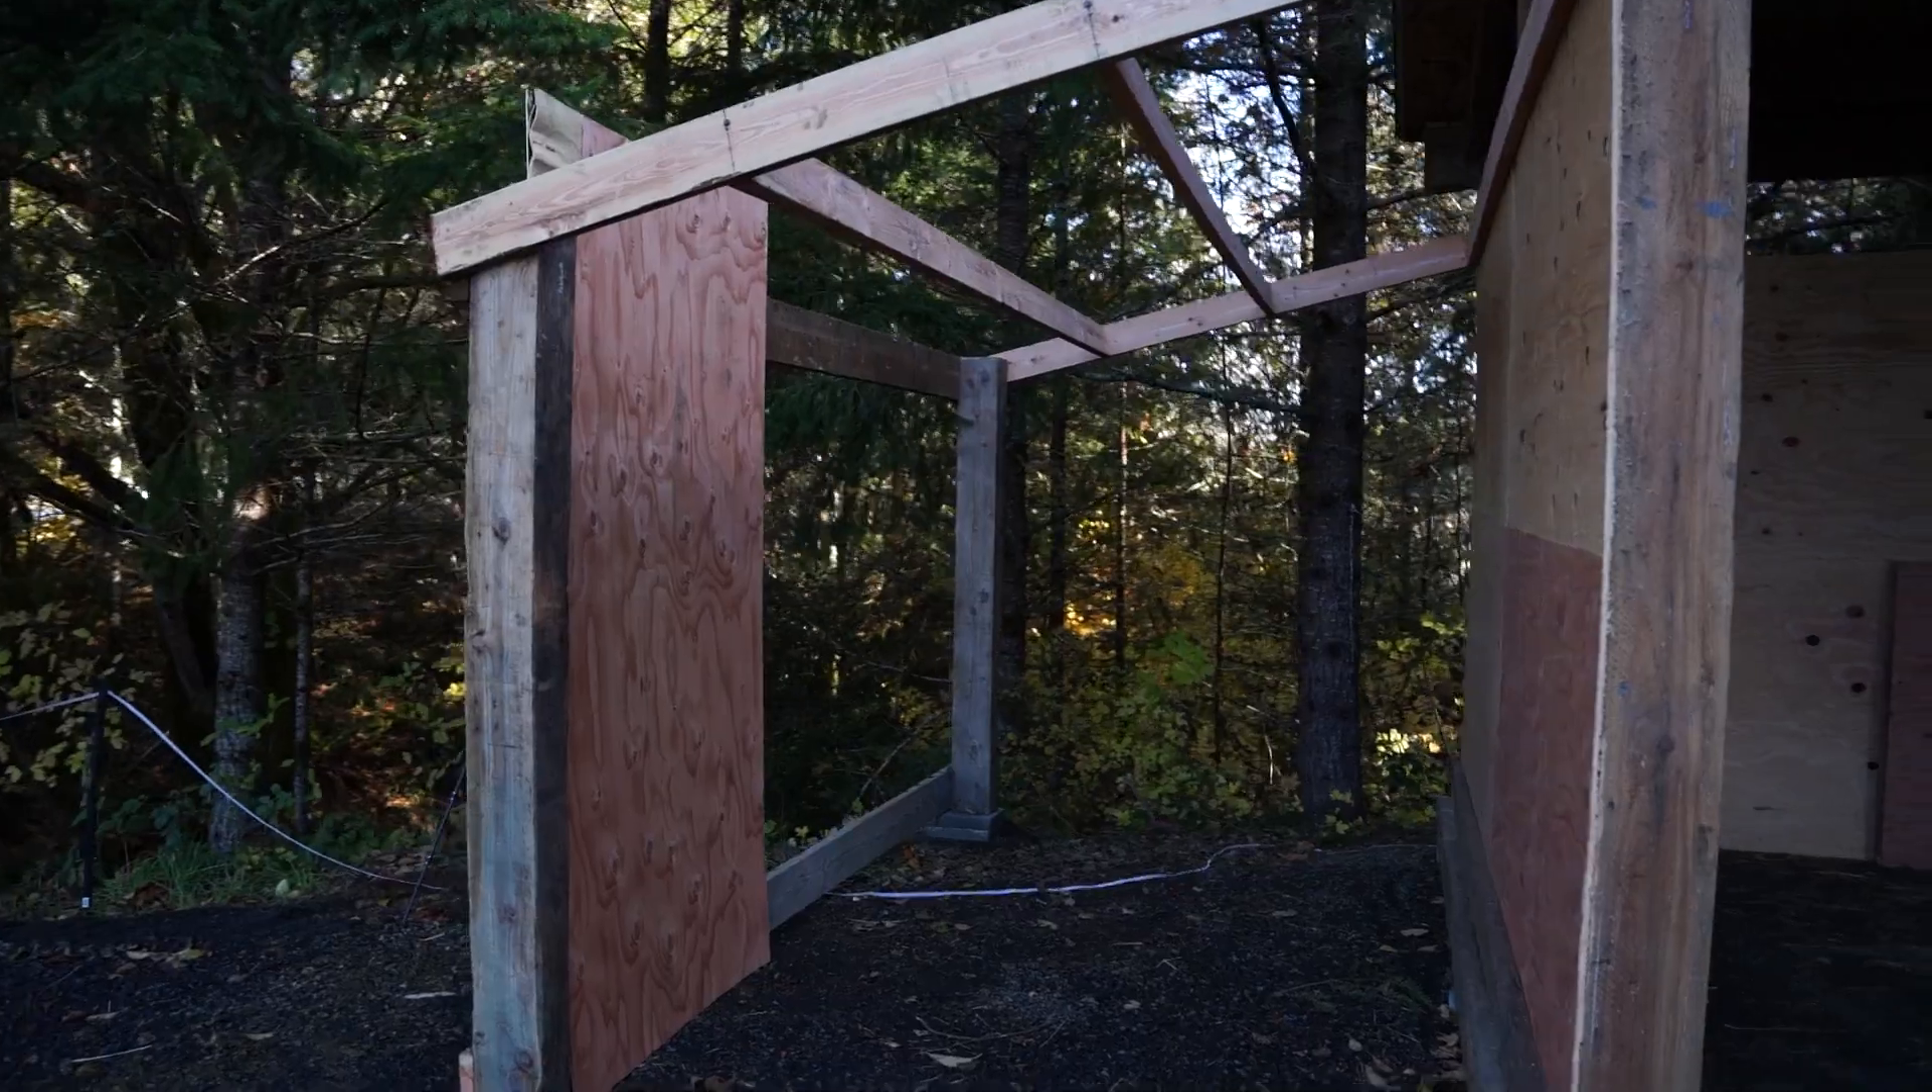We added this little lean -to section, which is not complete yet.